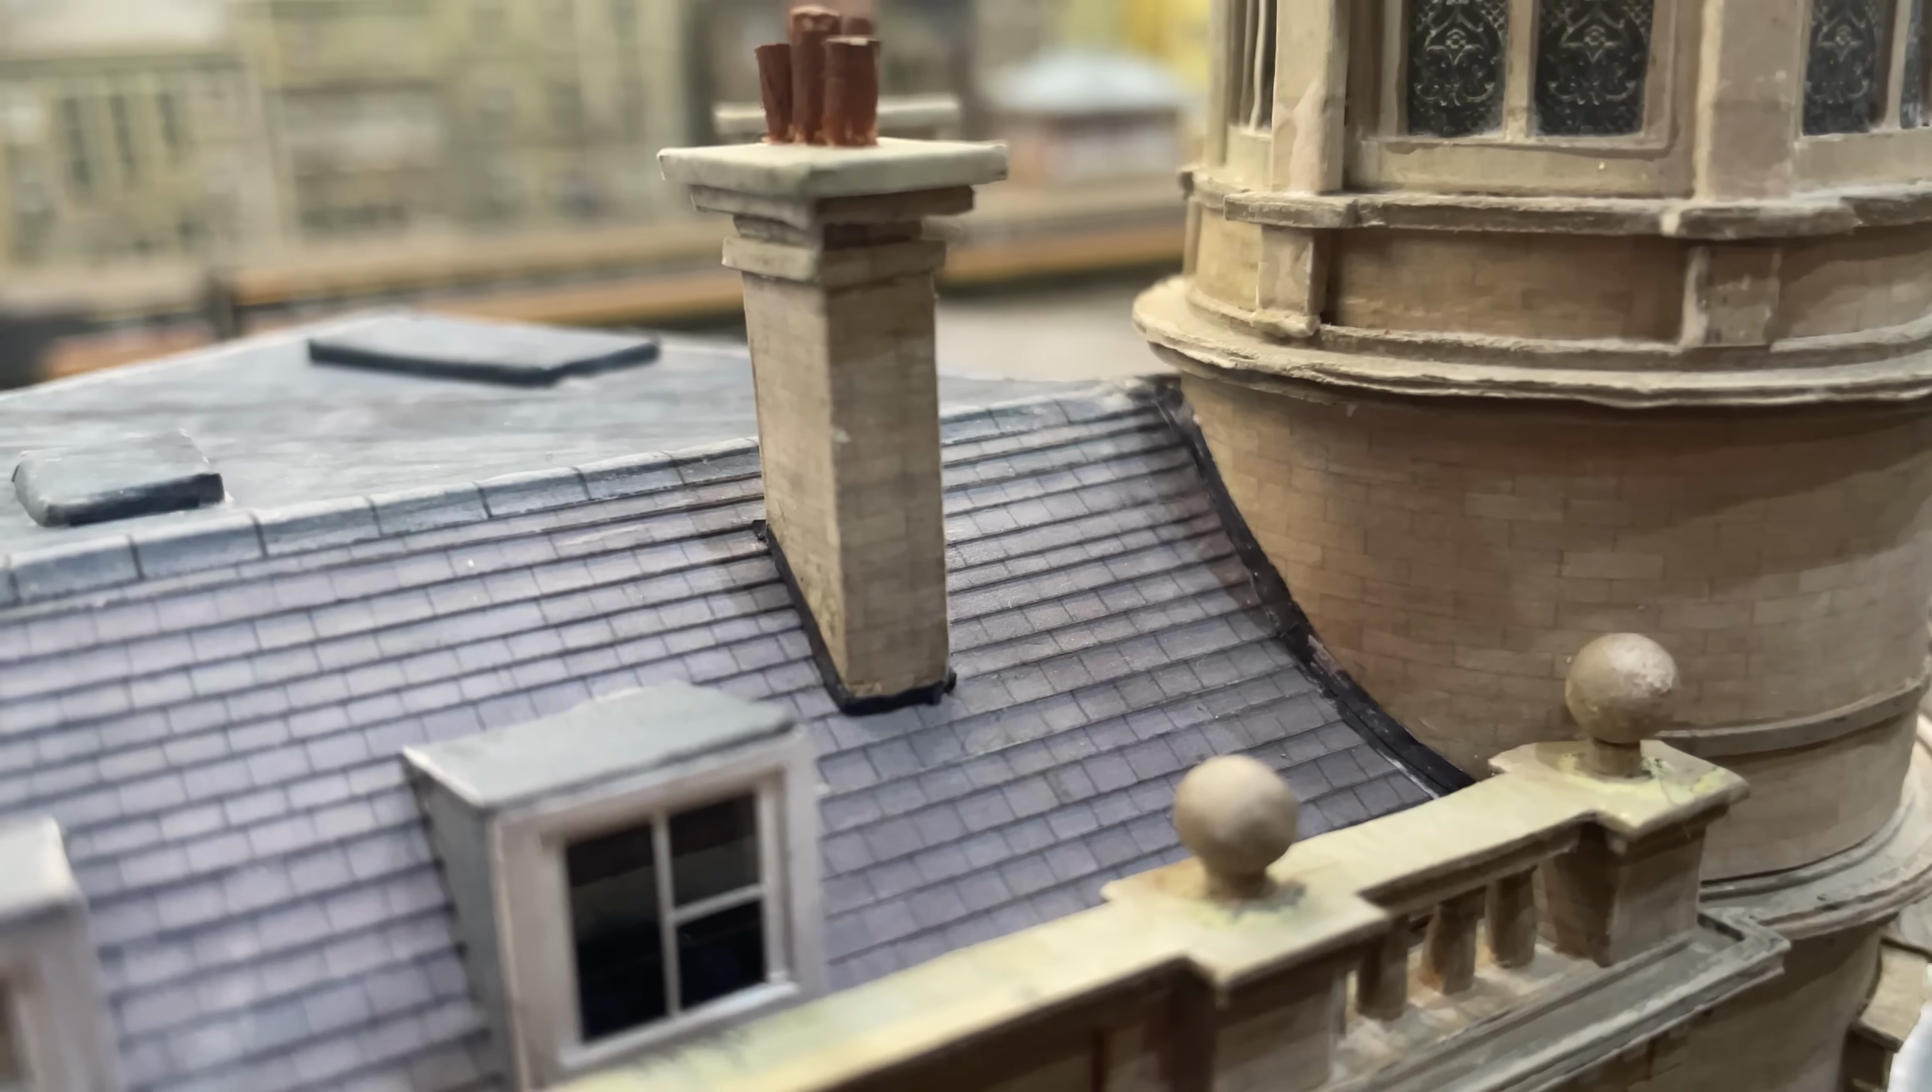The lower angle is right as I drew it from the same drawing as the roof so the chimney just drops on like this with a dab of PVA glue.